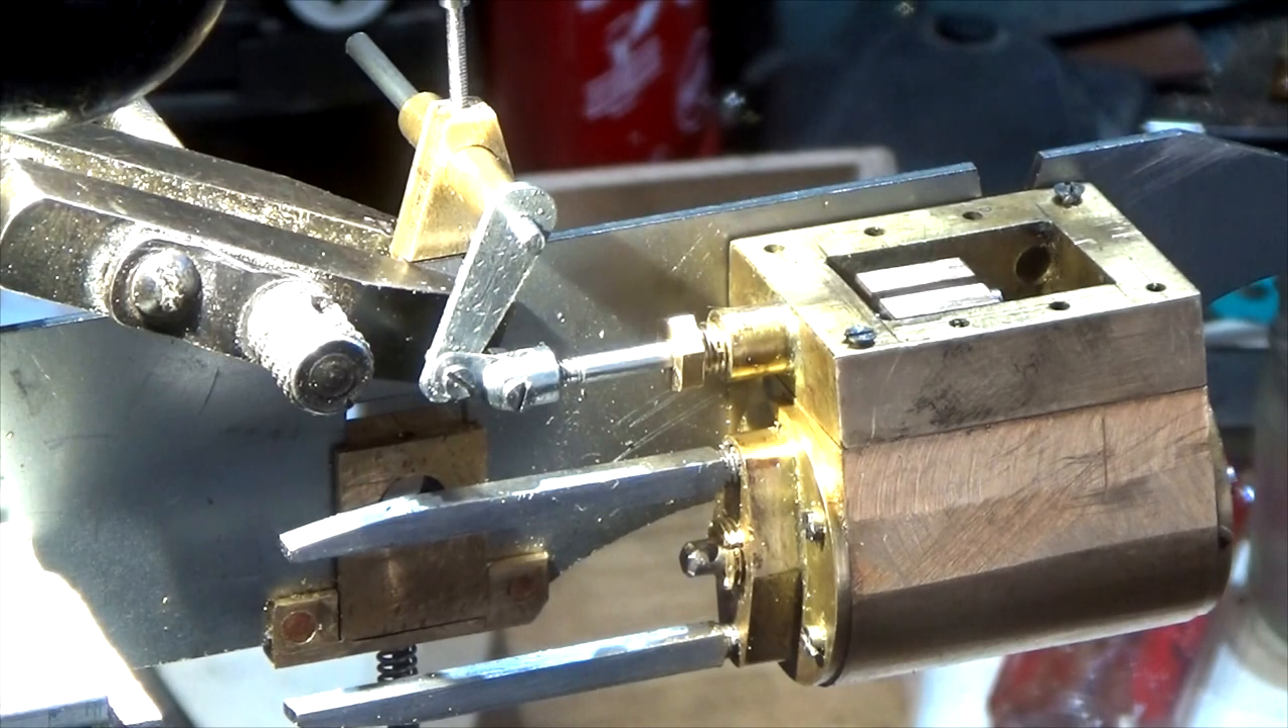Here's the linkage assembled now with our tiny little link to give us an elbow.